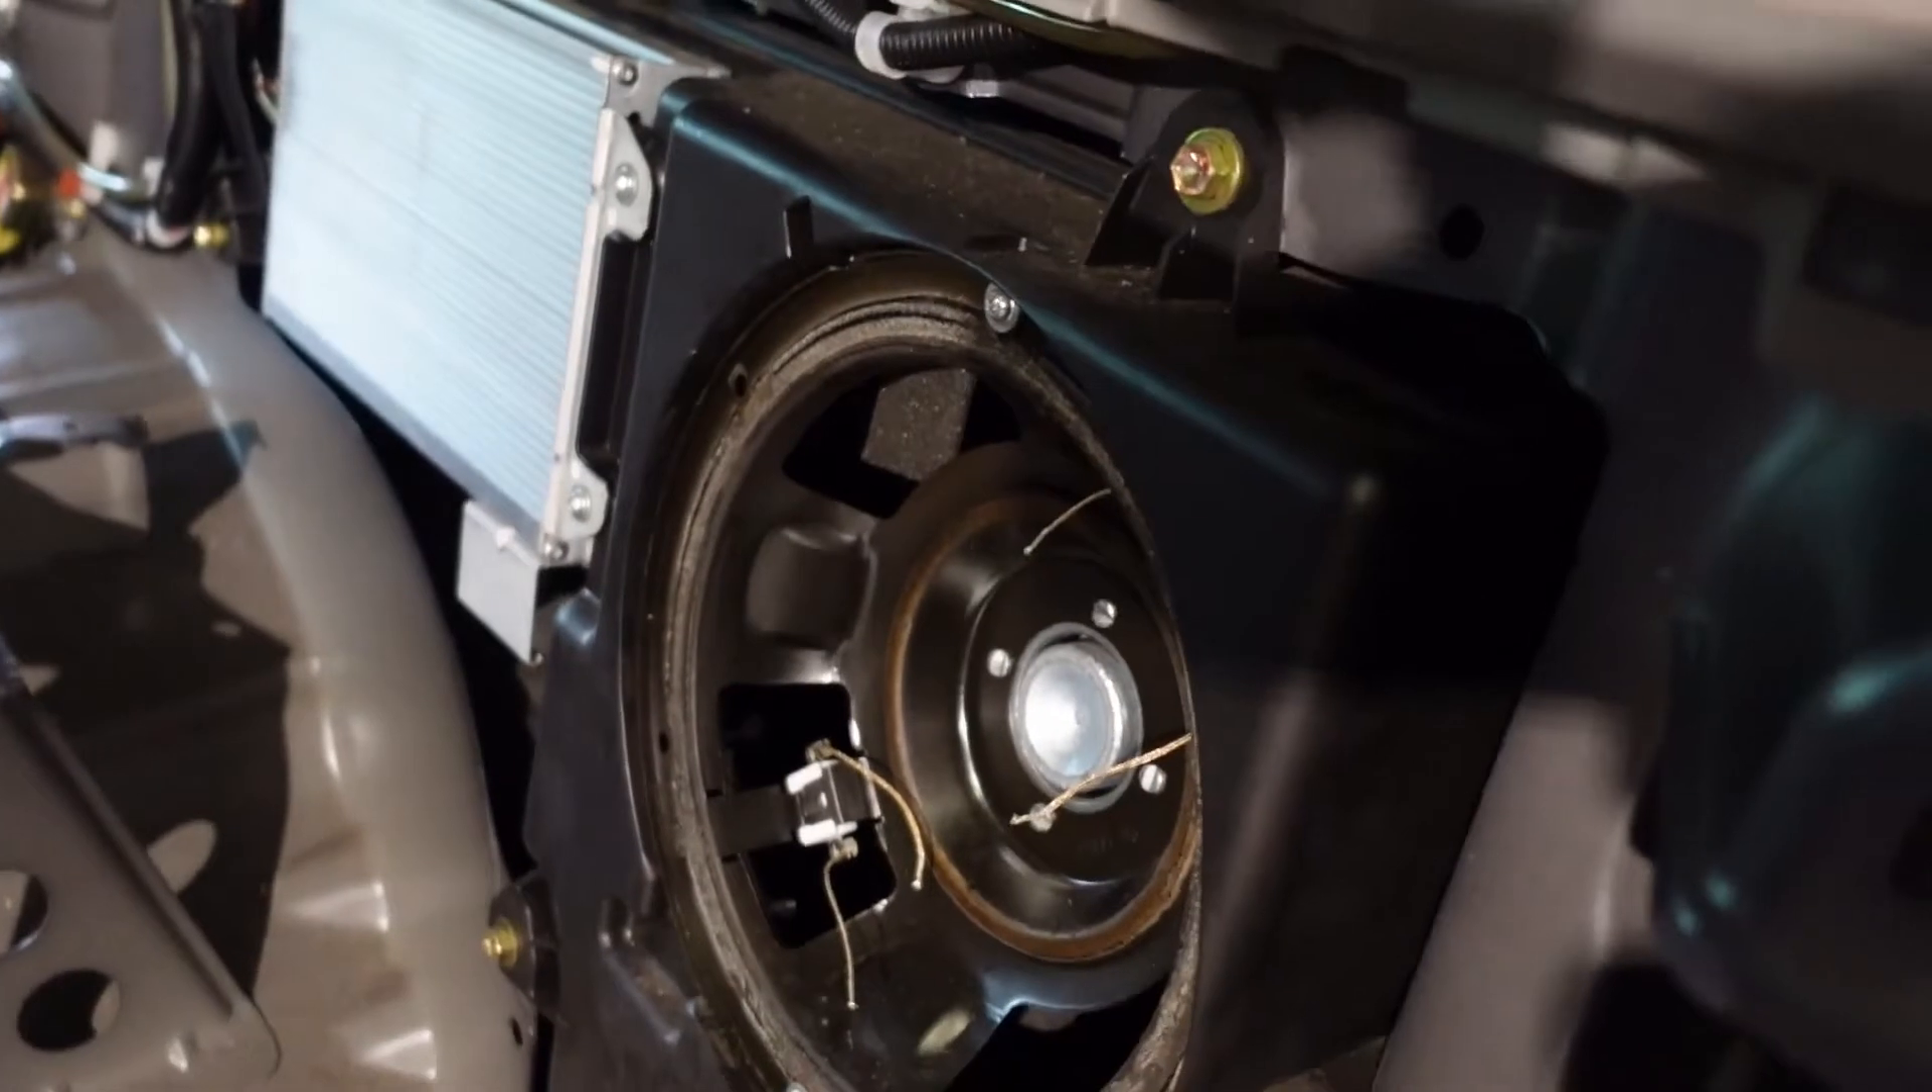I have already taken the speaker off of this thing so the only thing left is the backing of the speaker.